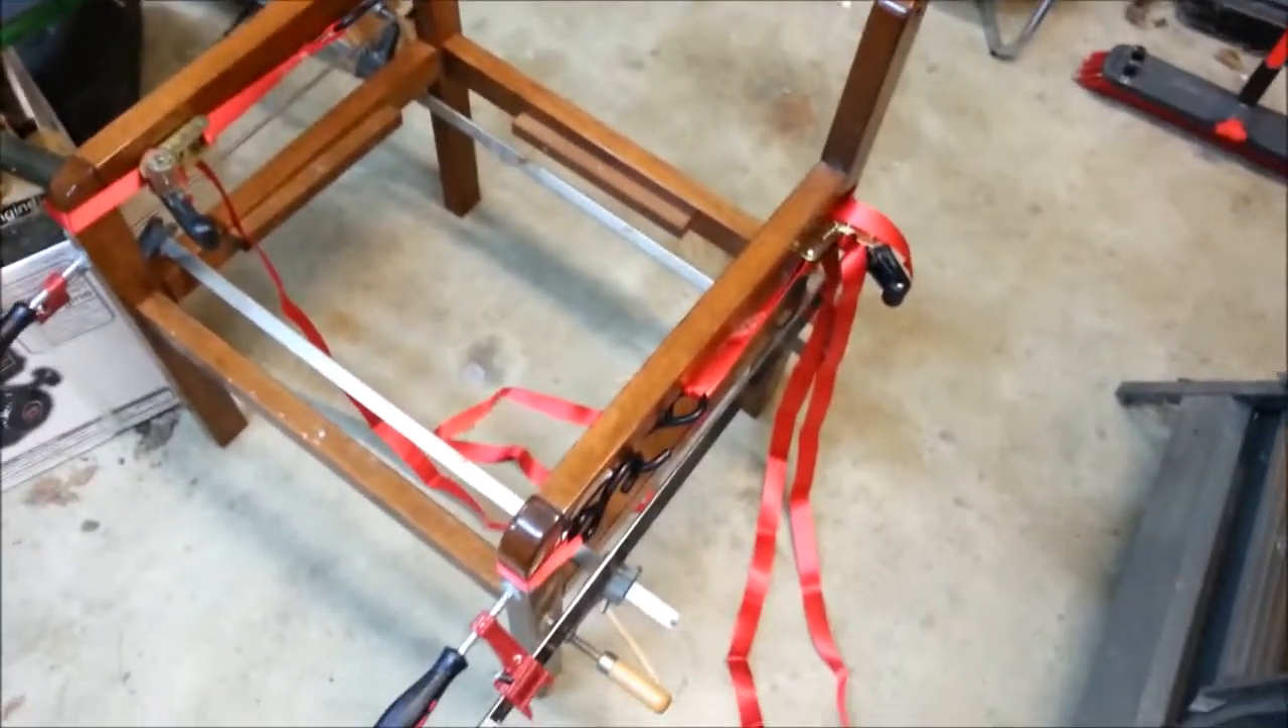Now this chair is all clamped together.